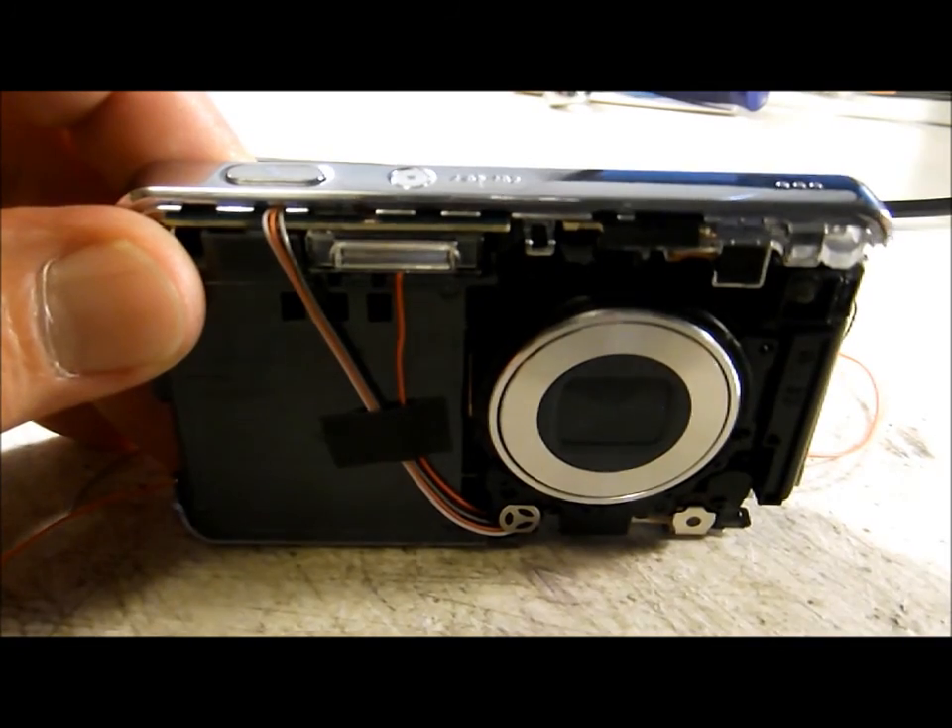As you can see I've got my top trim bar back on and right in this location right here you'll notice I have my power my common and my shutter wire coming out right here between these two tabs.